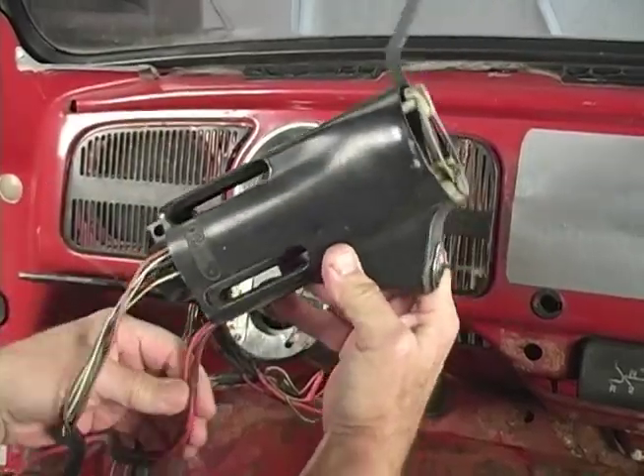Here's the assembly out of the car.